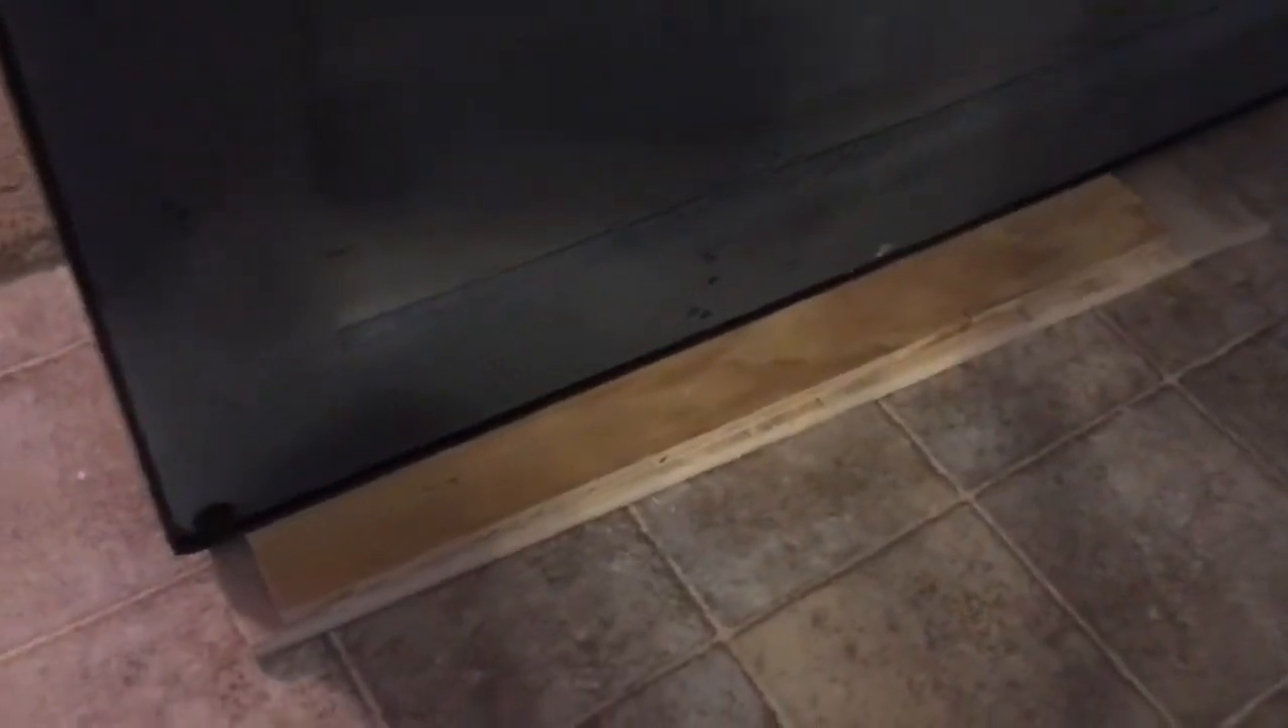All right so what we did is I put about an inch worth of wood underneath each of these doors okay to set my gap of where I wanted those to hang as far as the bottom goes.